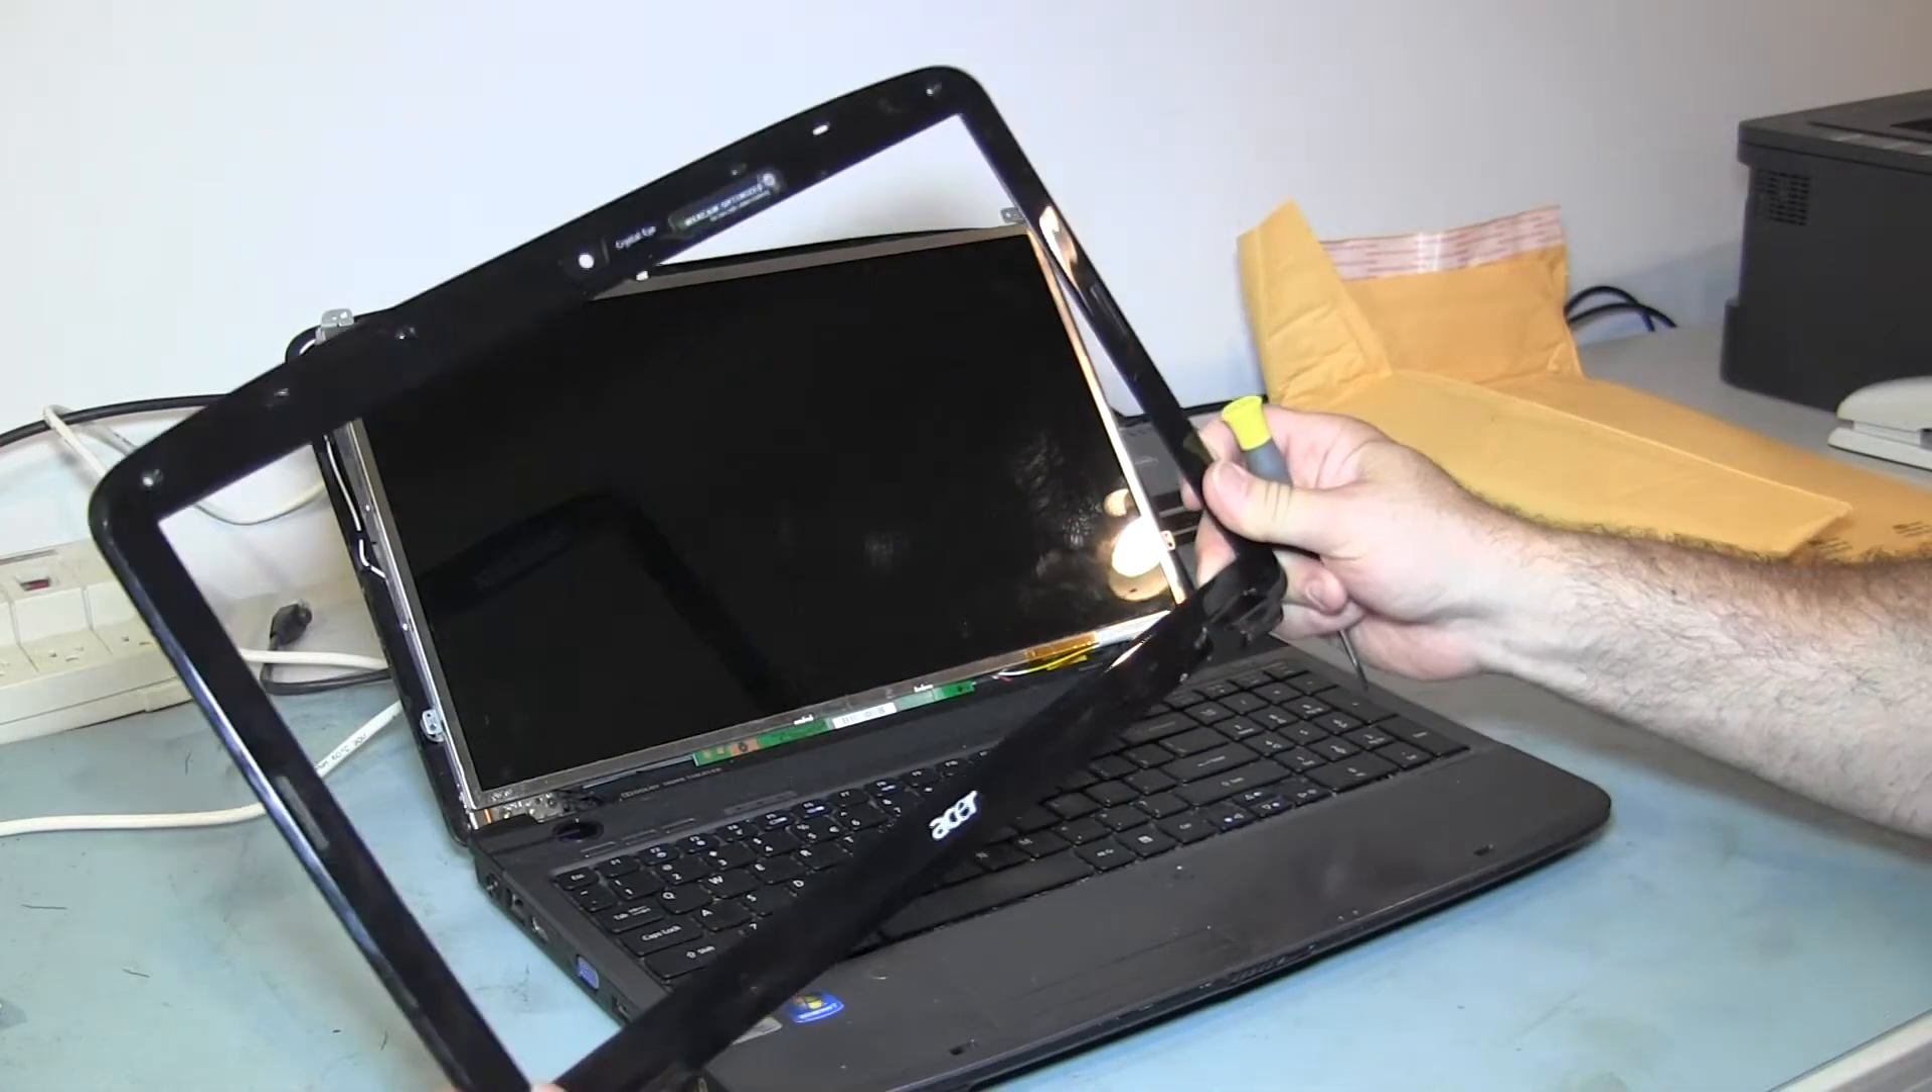So we have the bezel out.